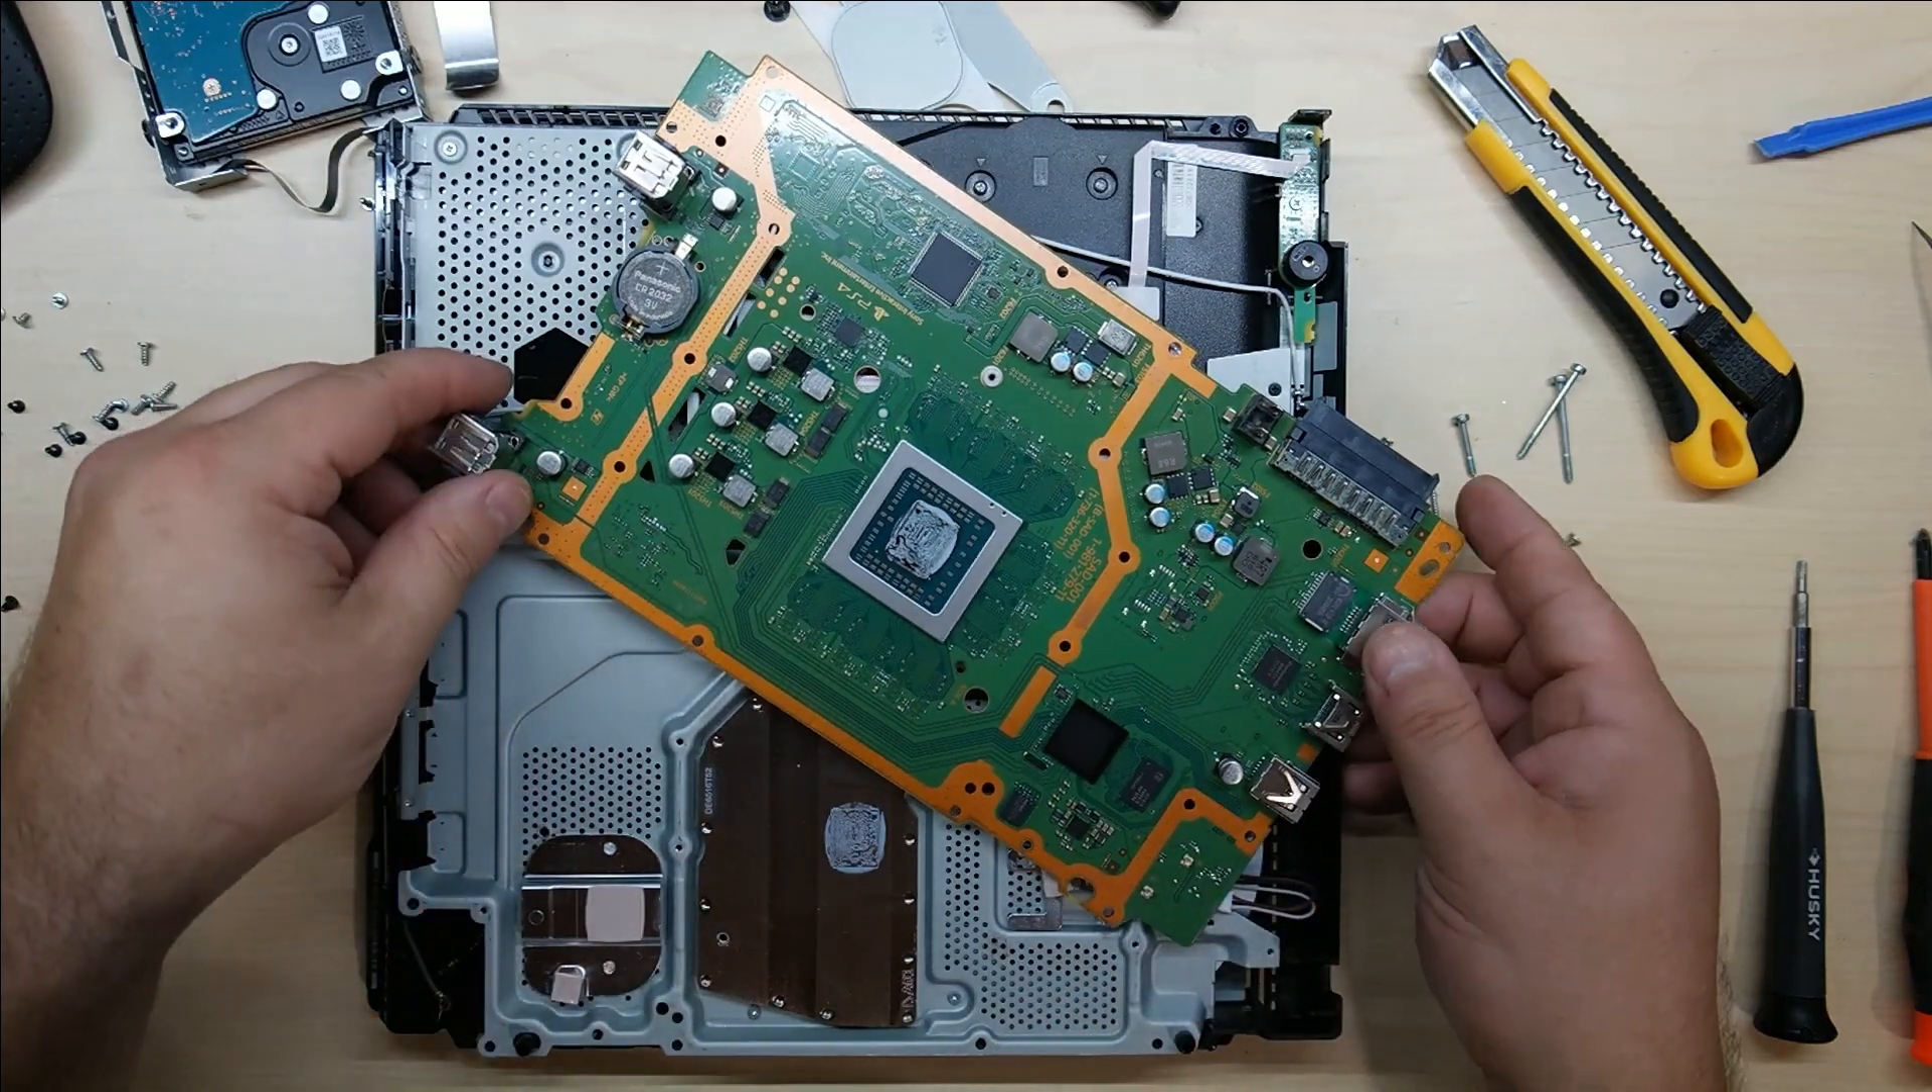So i got the motherboard off from down below.